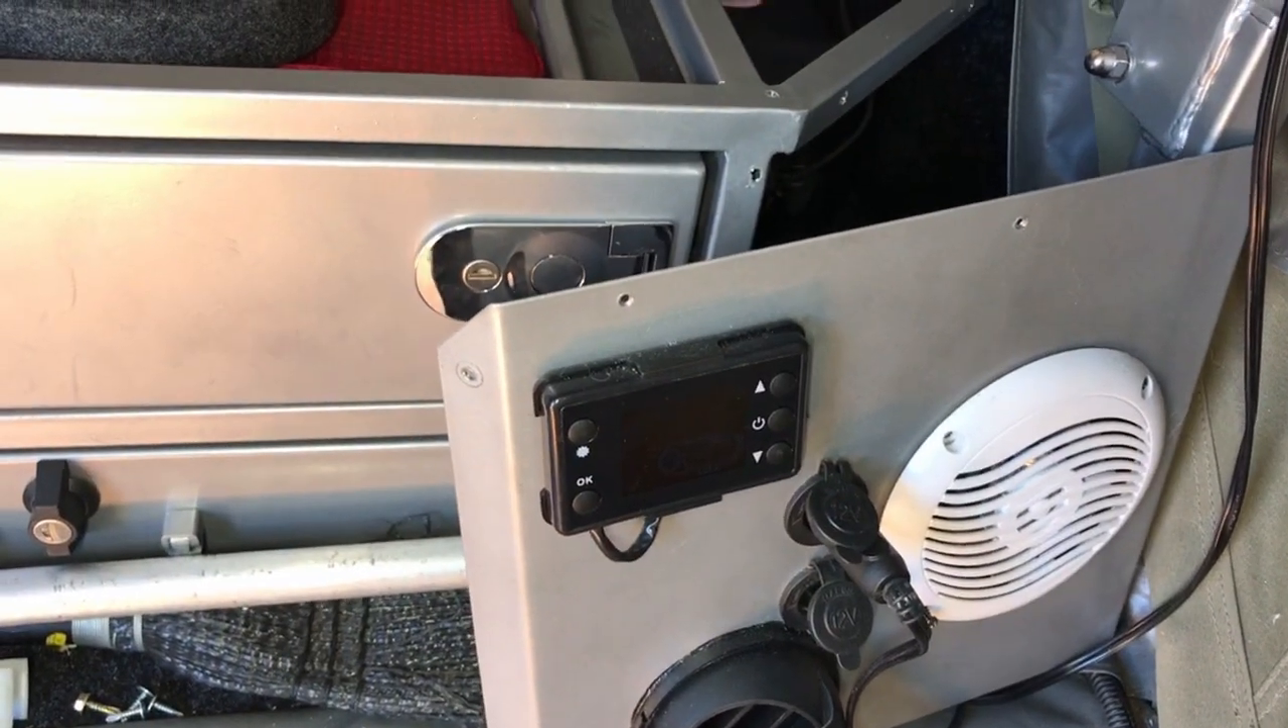The control panel fitted nicely and the outlet fits nicely as well.